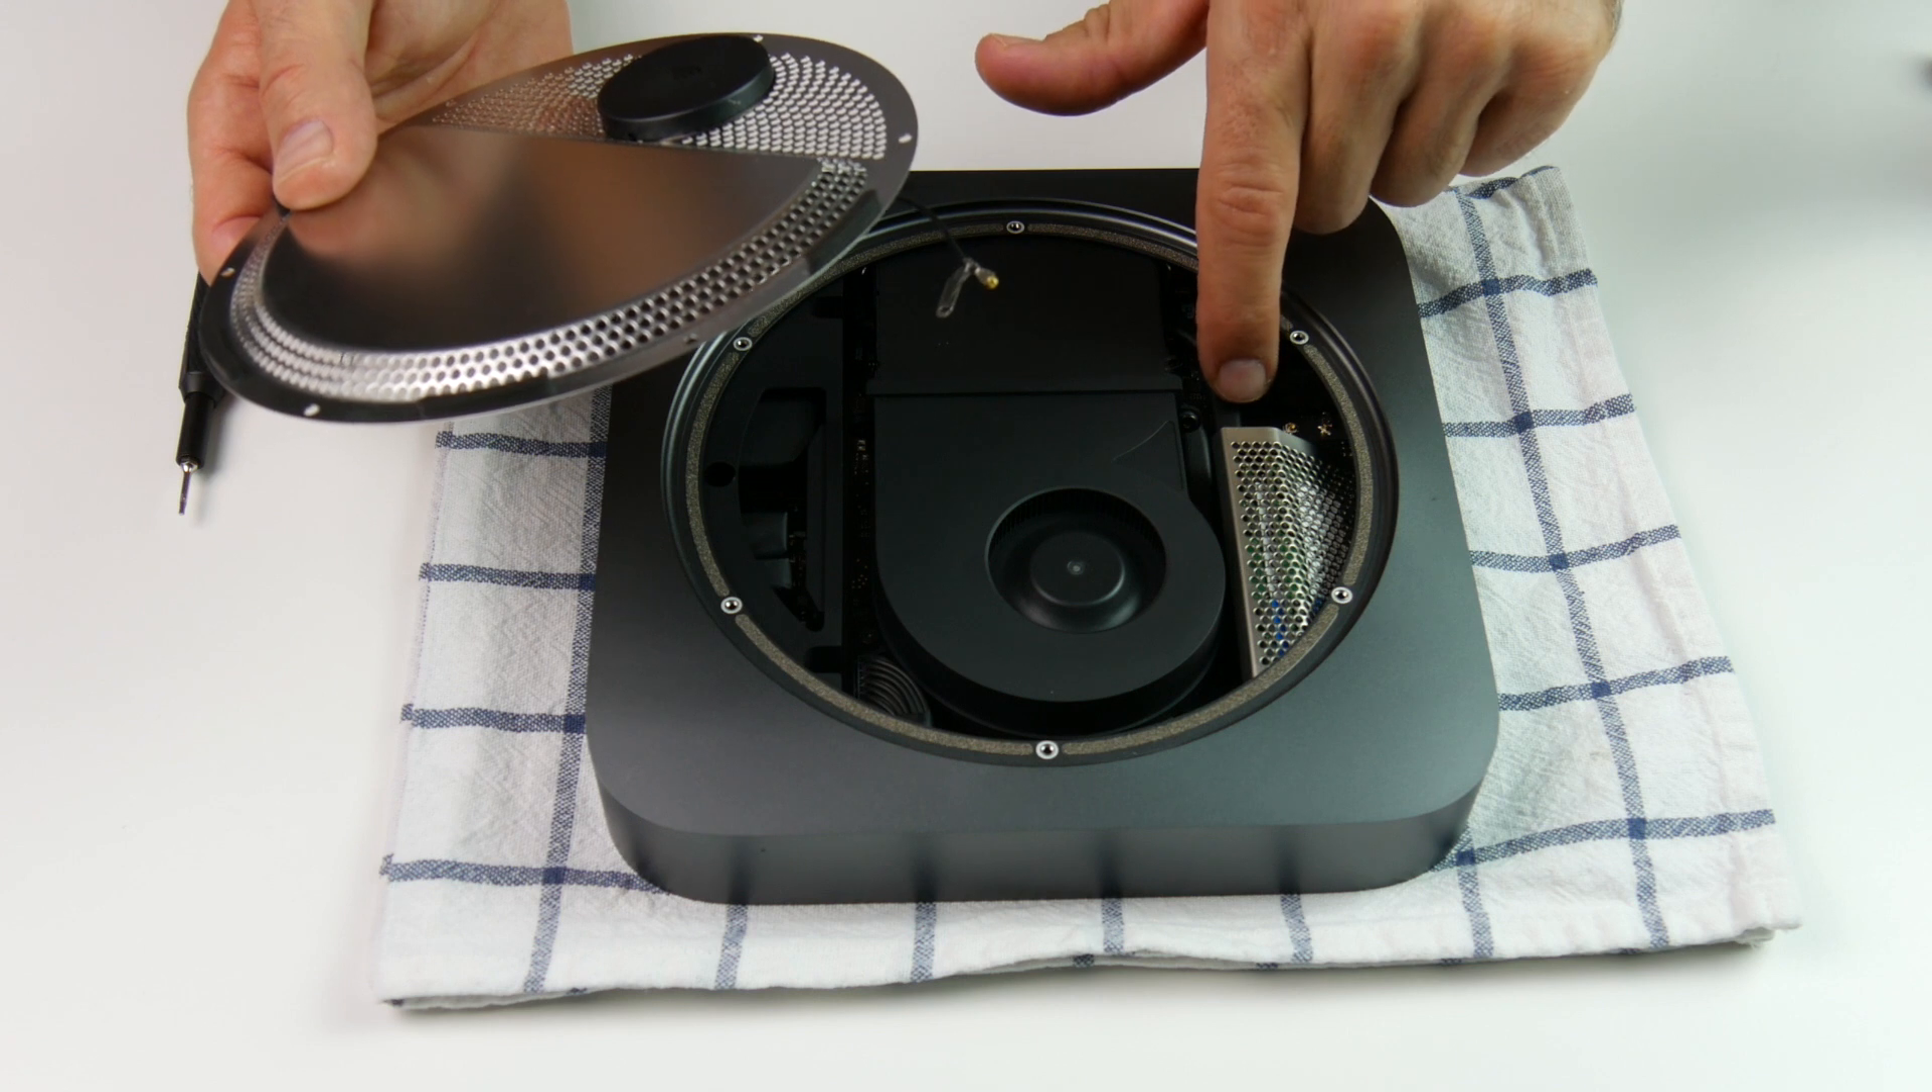Et c'est quasiment fini. Maintenant, il nous reste à refixer le couvercle.